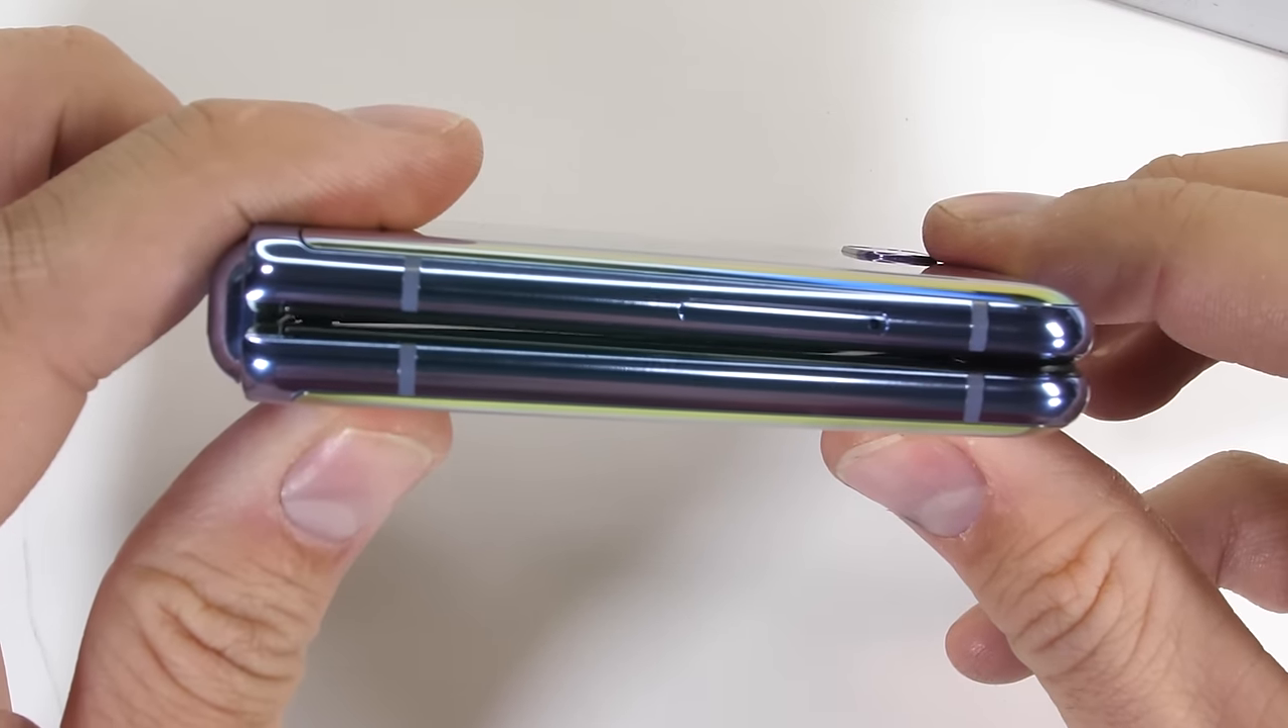There is a bit of a gap between the two halves of the phone when it's closed.